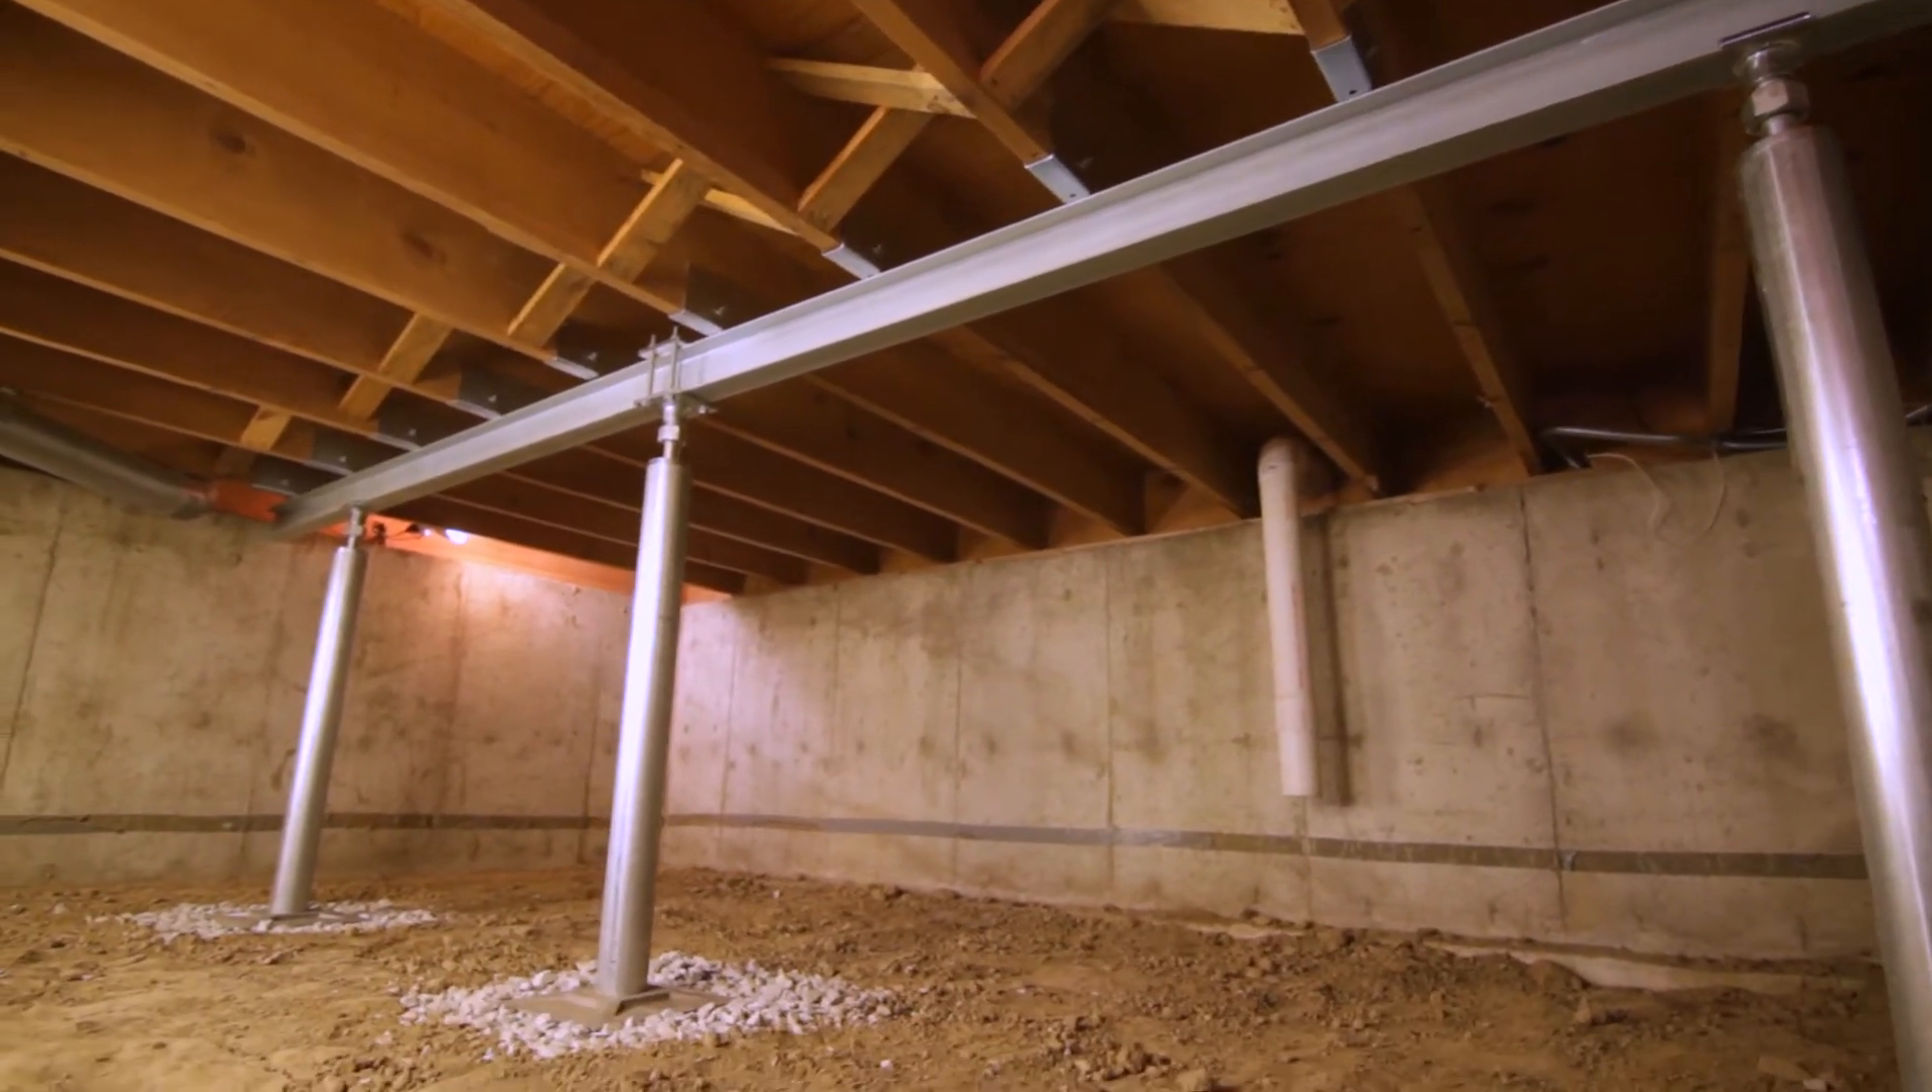The steel column and components are assembled and connected to the support beam, and the smart jack system is tightened into place. The support beam and floor joists are immediately stabilized, and the above floors and walls can even be lifted back toward level.